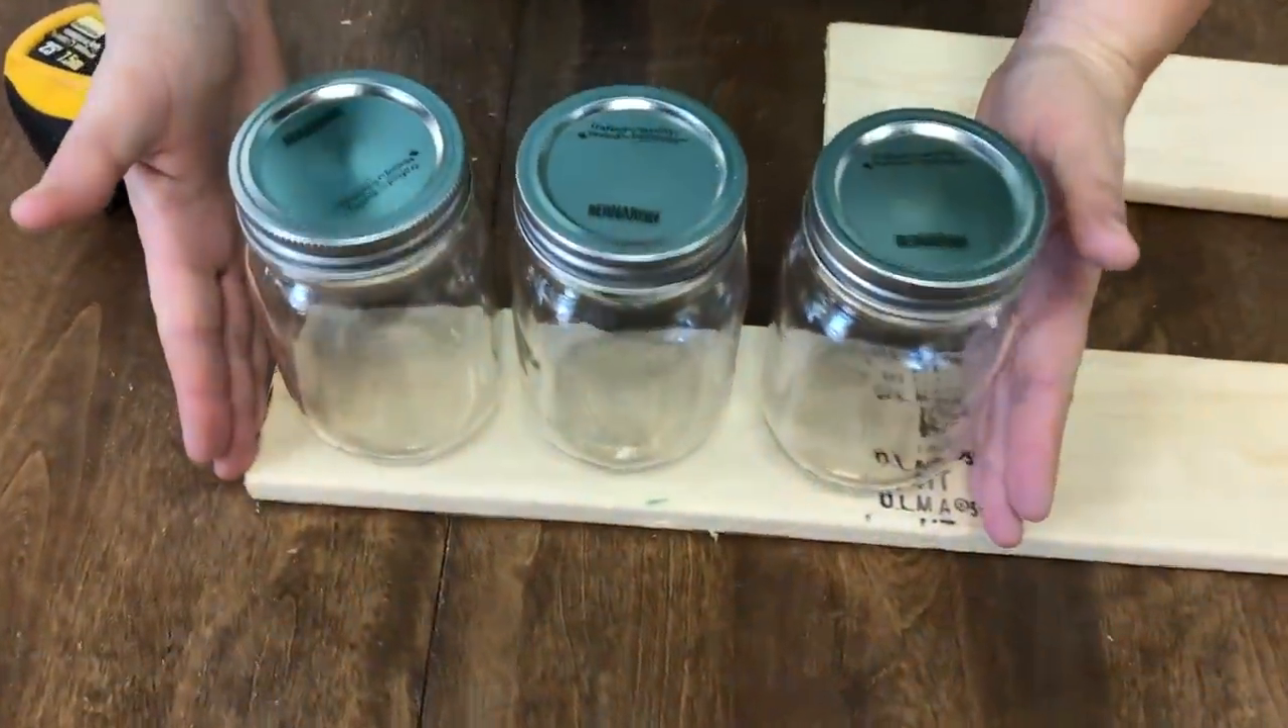When I actually put the mason jars on they fit perfectly on the width that these boards already are.